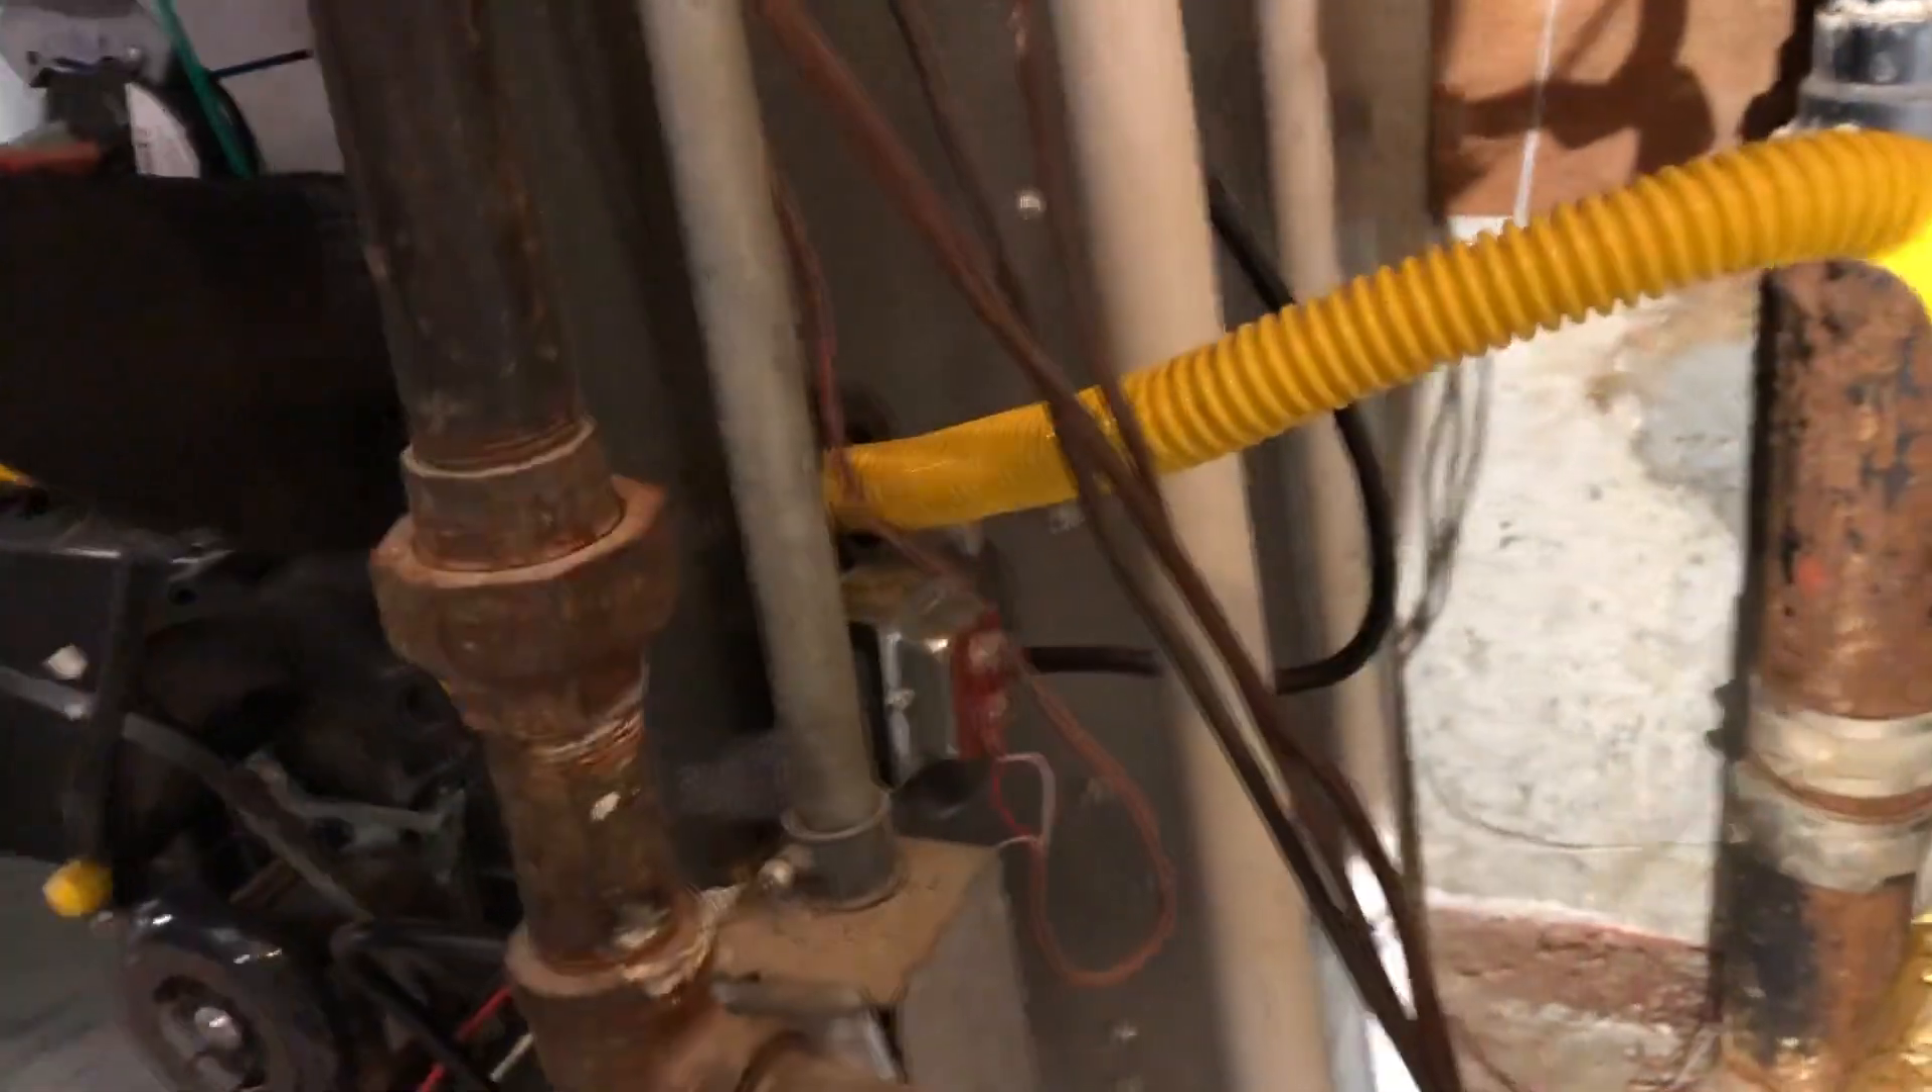But what you can't have it doing is going through the cabinet of the furnace like it is right here.